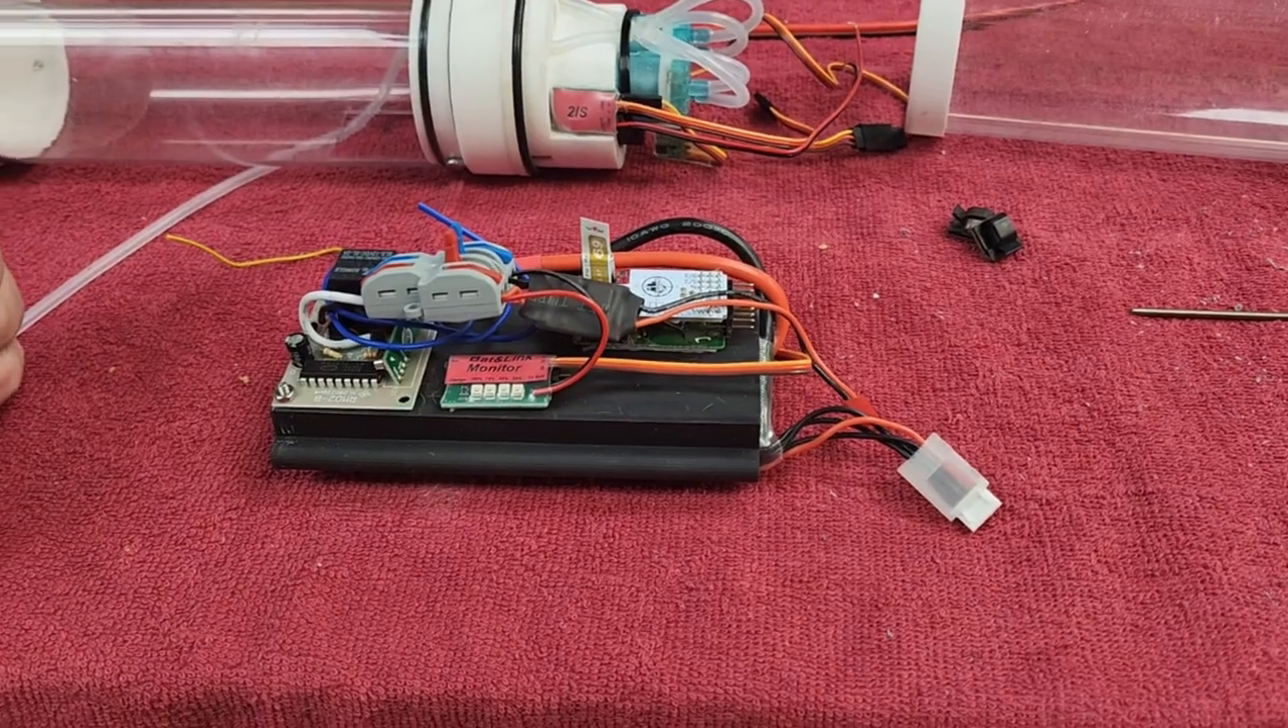All right, here is our assembled battery tray.